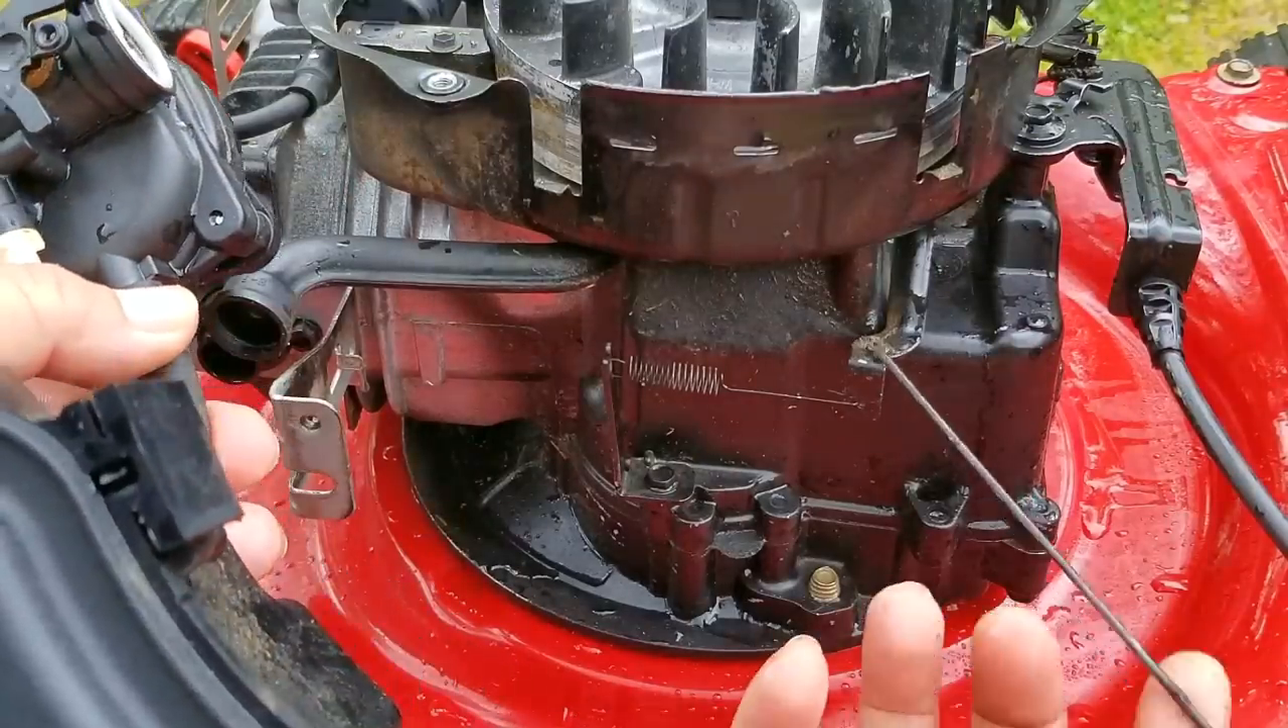After getting the fuel tank out of the way, you can see that the linkage is not connected to the carb like it's supposed to.